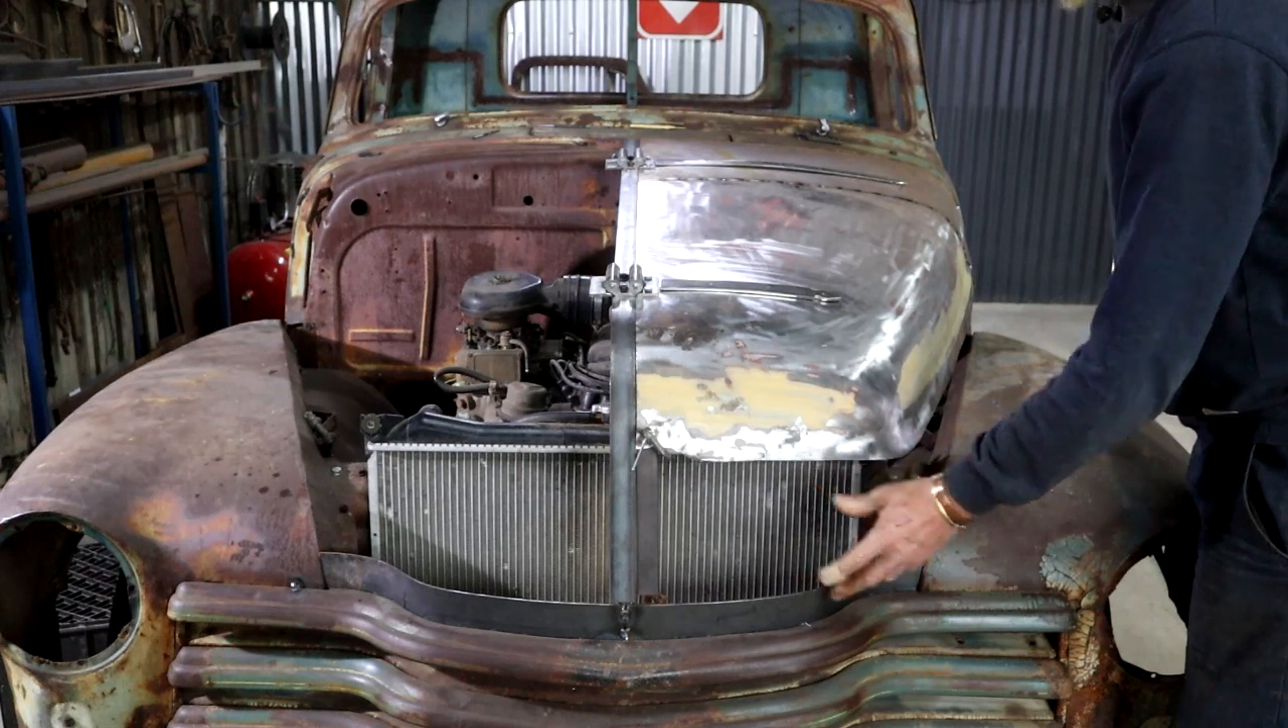So I now have a half hooded car.